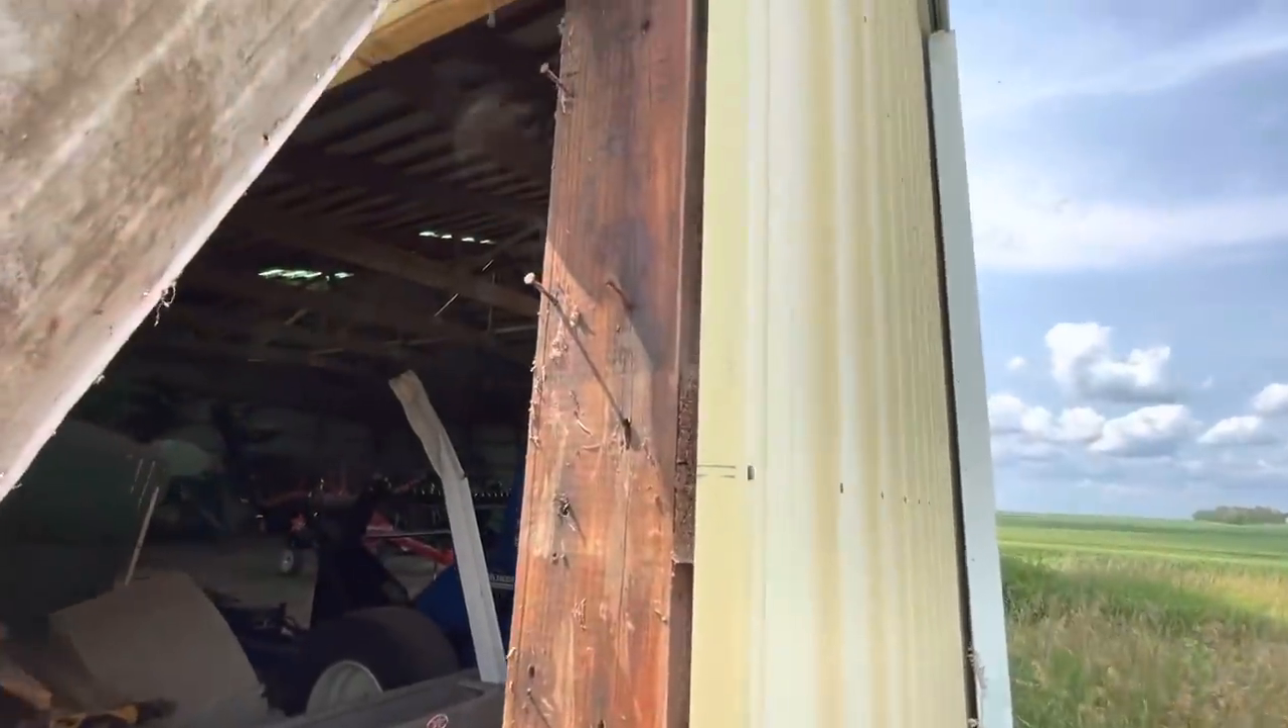Right now i'm in the process of getting the last of the nails and all the junk off of this post.